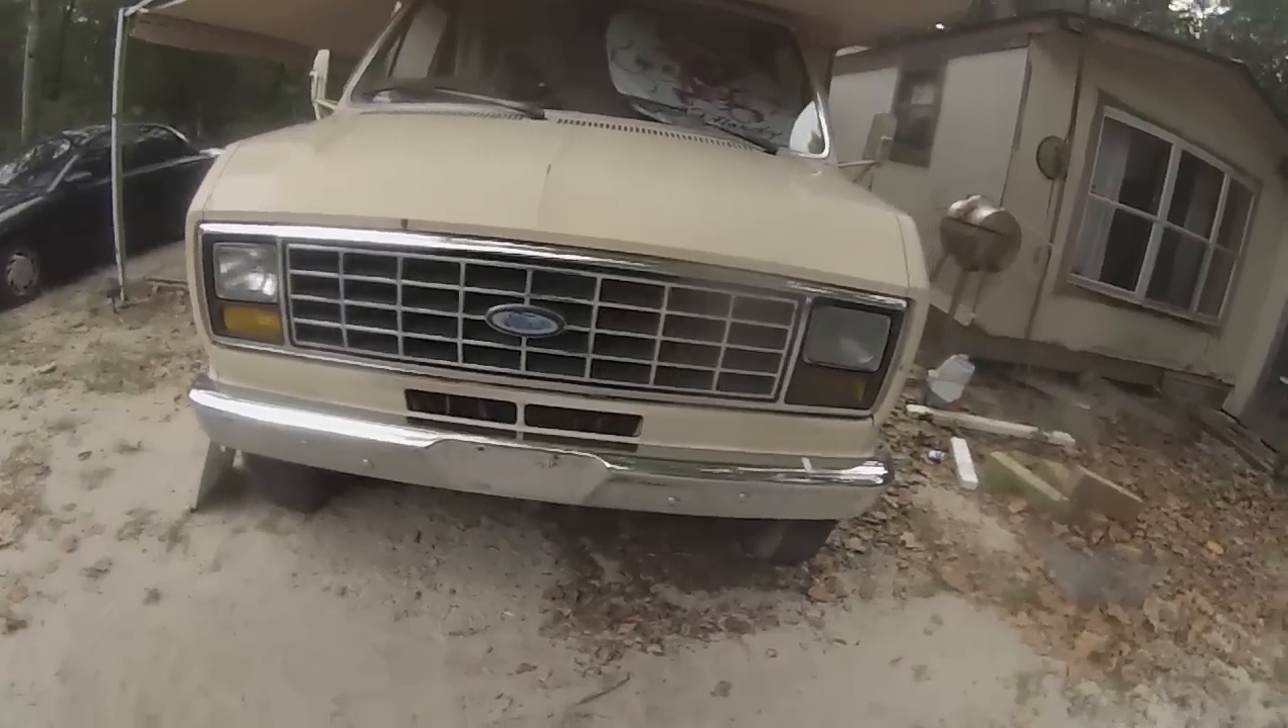Well, I have the grill in now and, um, I went ahead and washed the whole, uh, front area and scrubbed it down and everything.